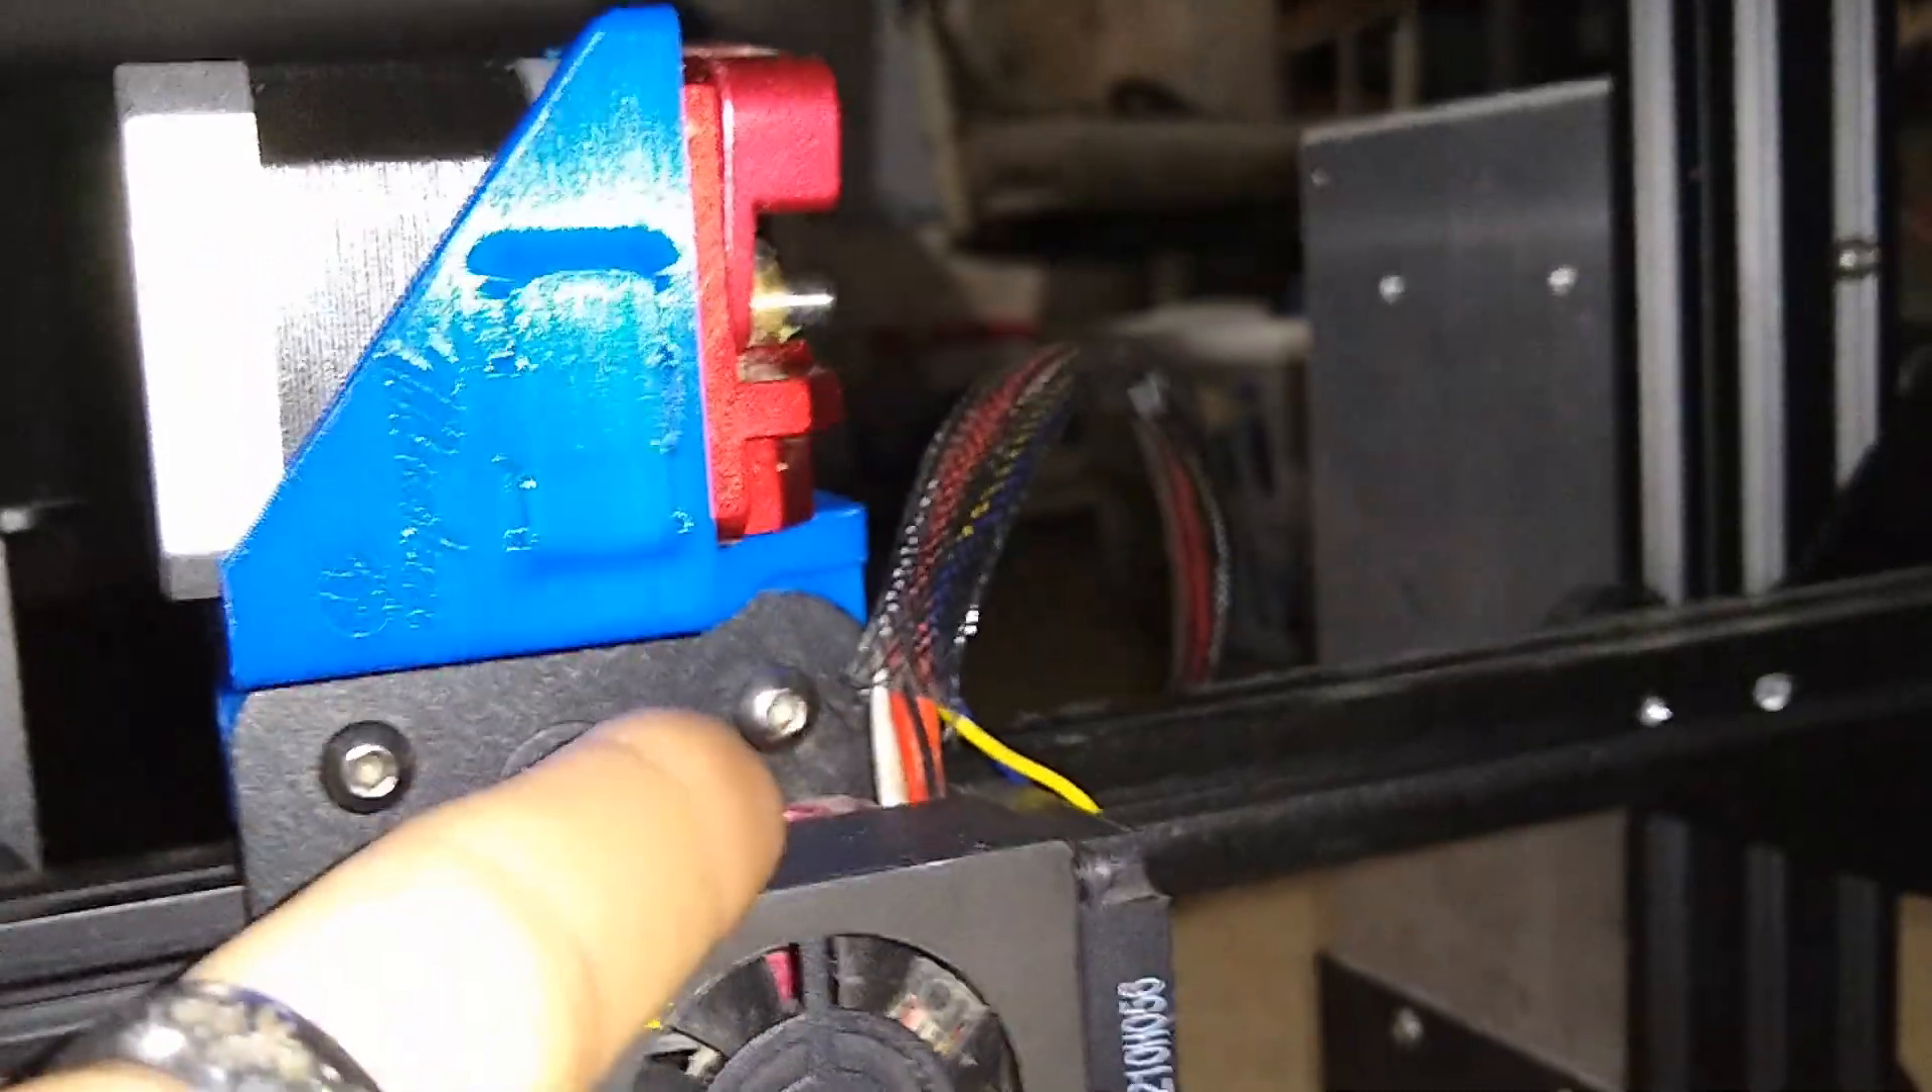As you can see, I have started to mount the motor and the extruder mechanism.